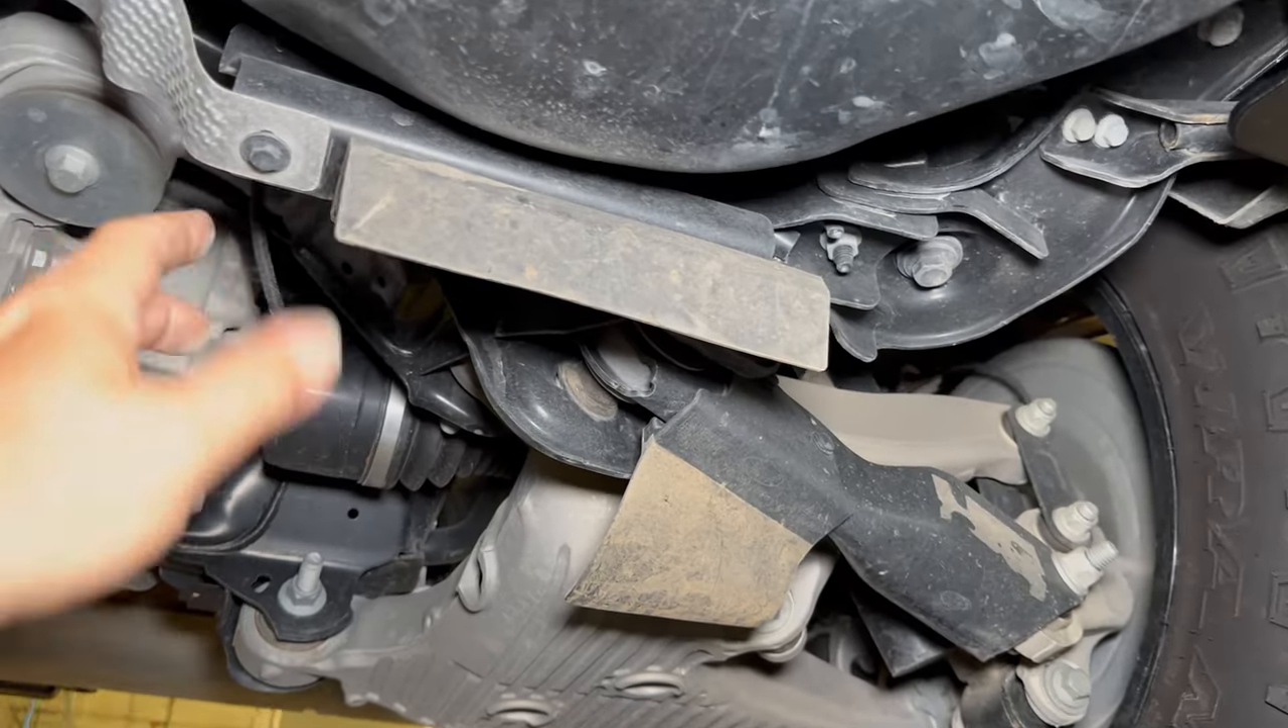Here in the back, I did leave these rubber flaps in place for now.